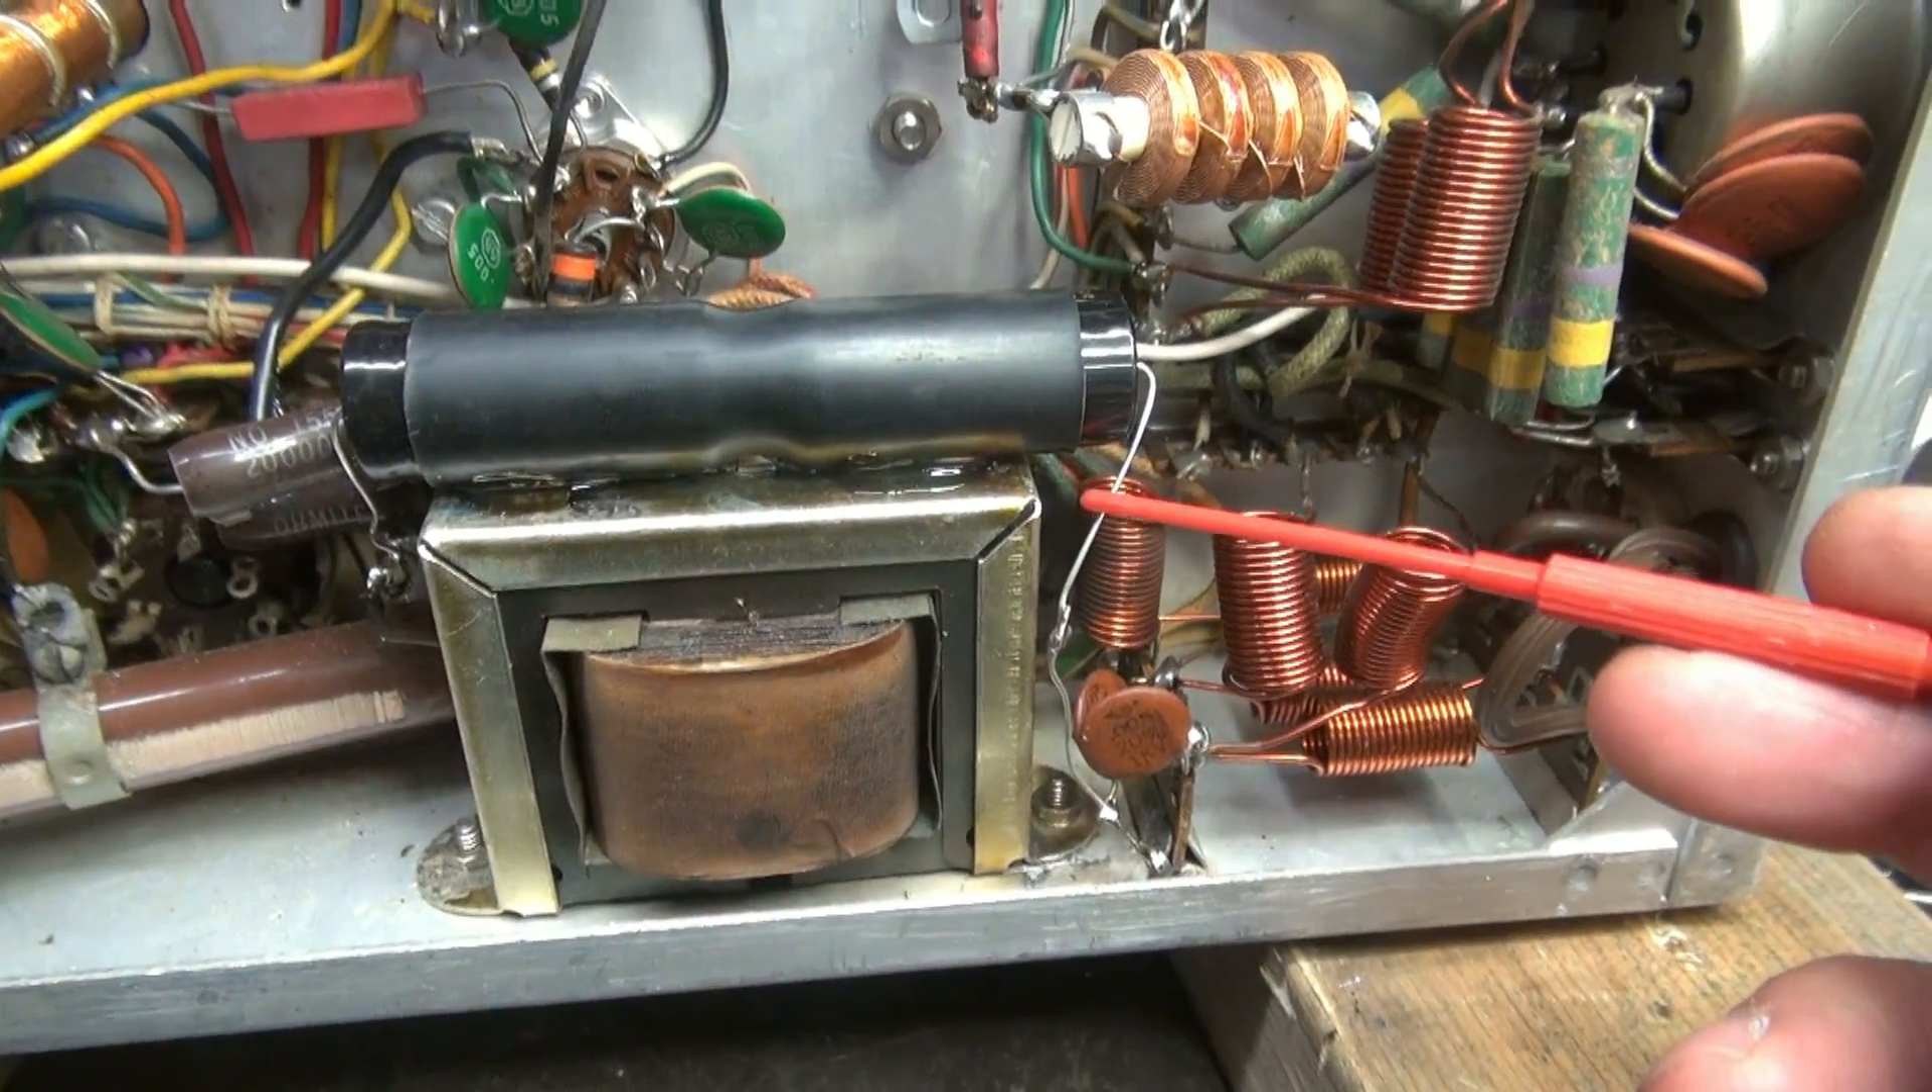New high voltage cap is installed.